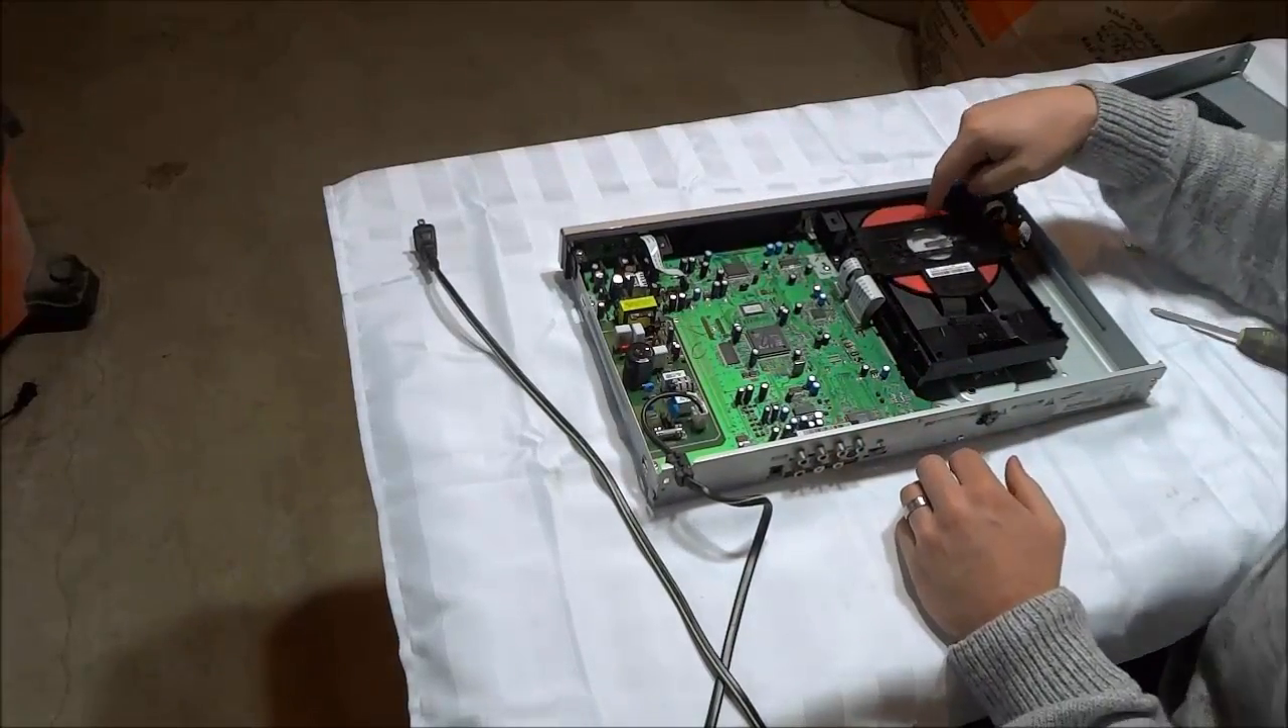Okay, now as you can see, I have exposed the internals of the DVD player and there is the disc that I need to access.